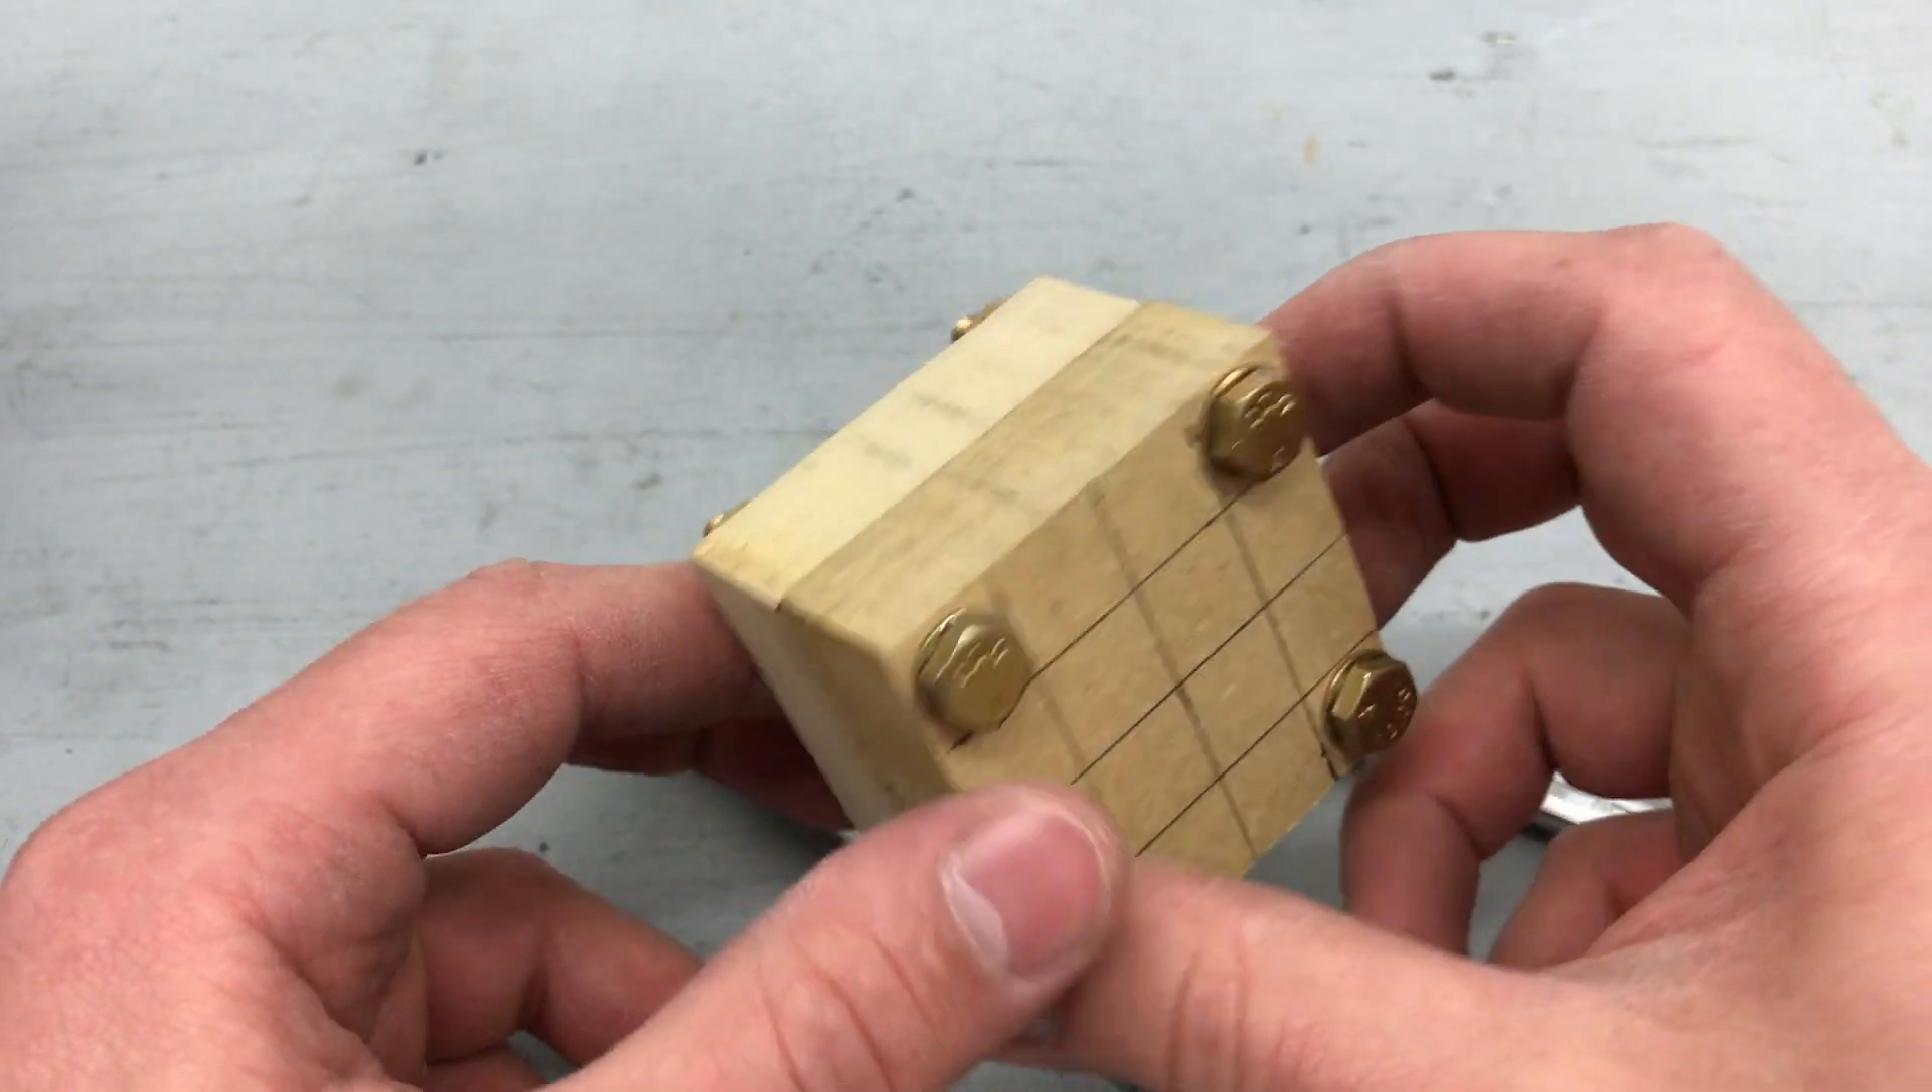Okay, I have the two halves bolted together and I'll tighten down.